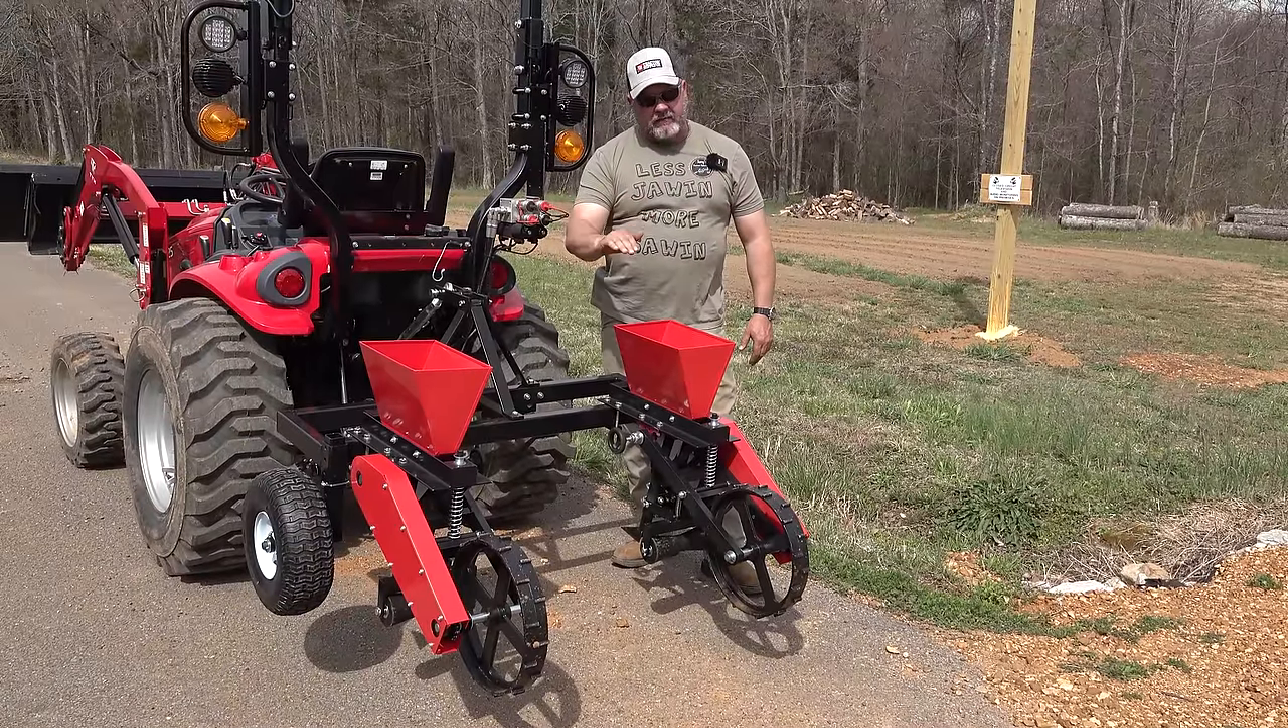The planter's on the back of the tractor now and obviously and then we've we've got it set up so when the when the planter is in the down position that it's running level front to rear on its wheel.